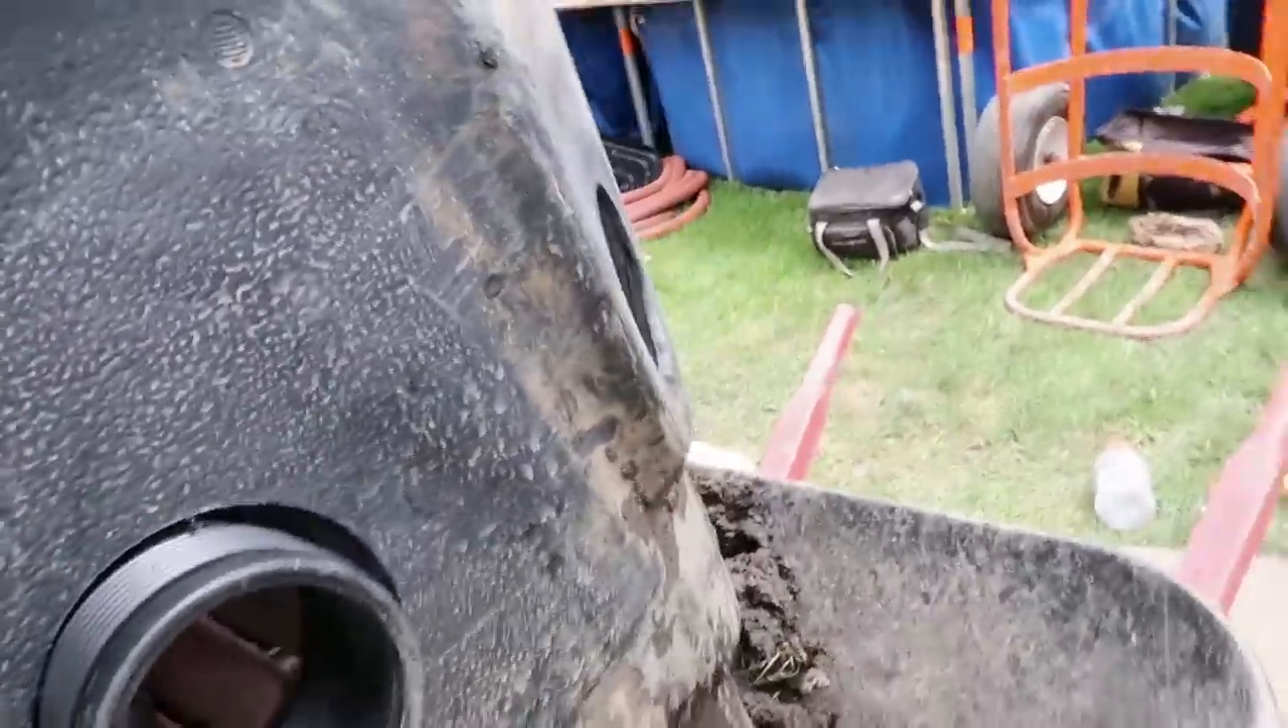As you can see, that two inch bulkhead fits nicely through there.